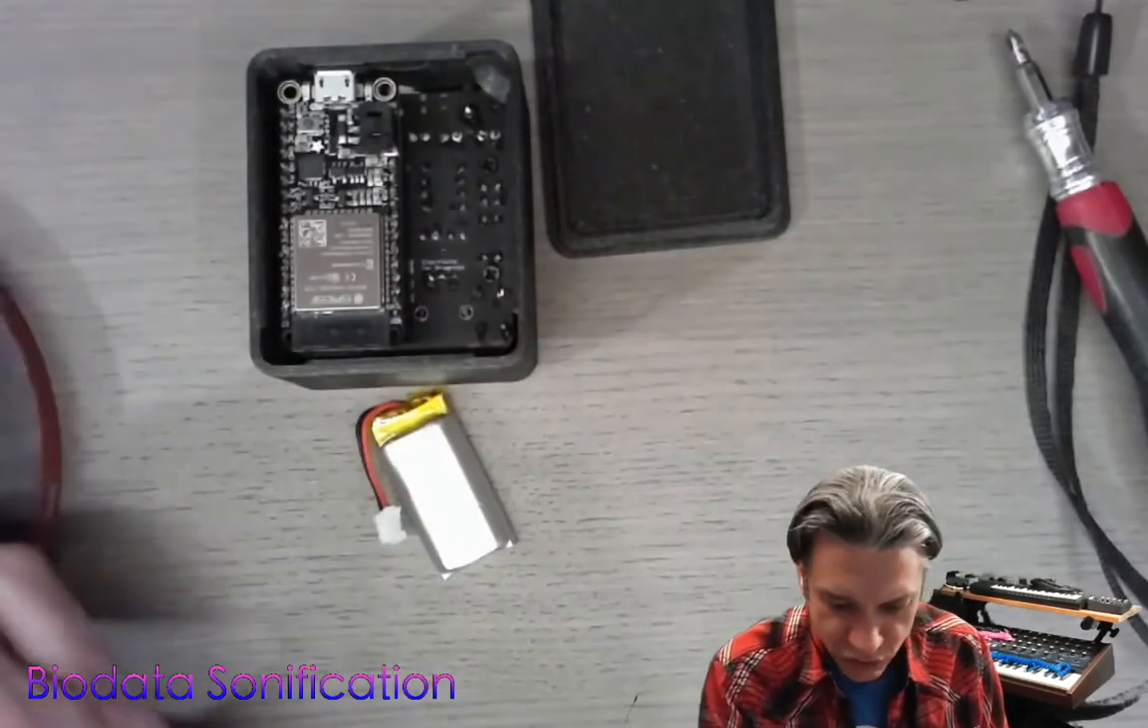The last thing we need to do is get our battery inserted.